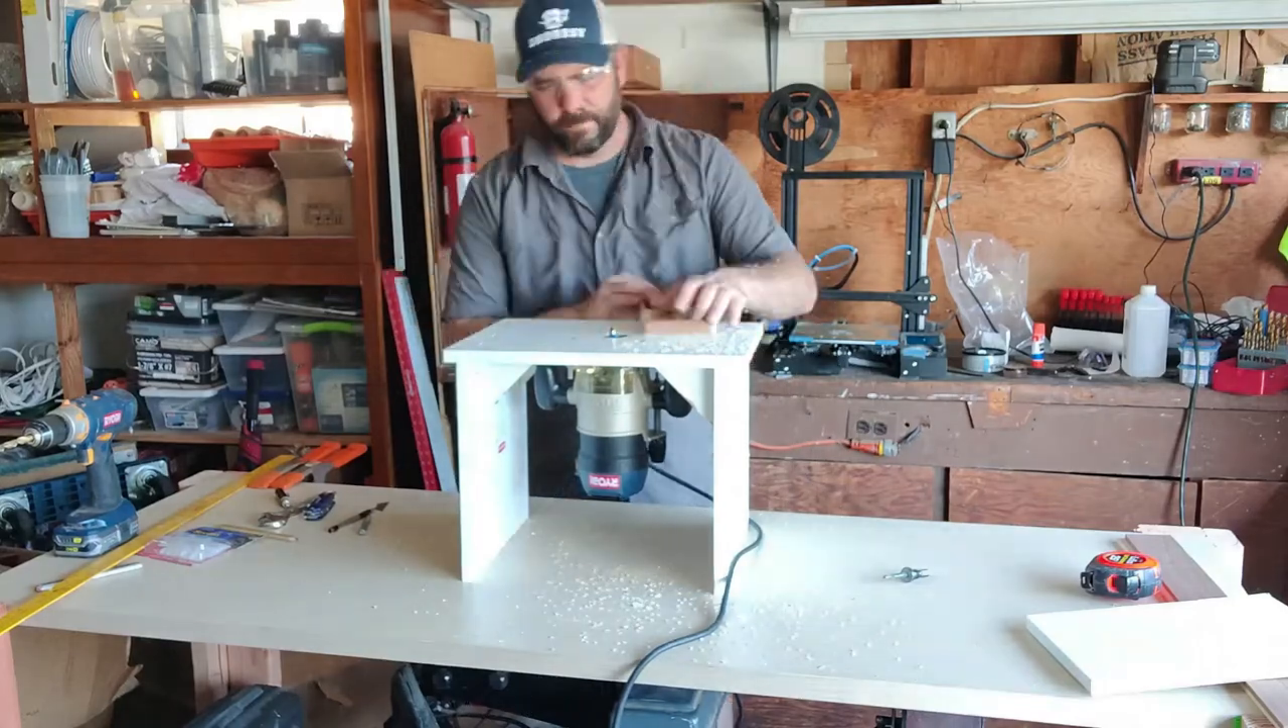The table's on, the router's mounted at the bottom.